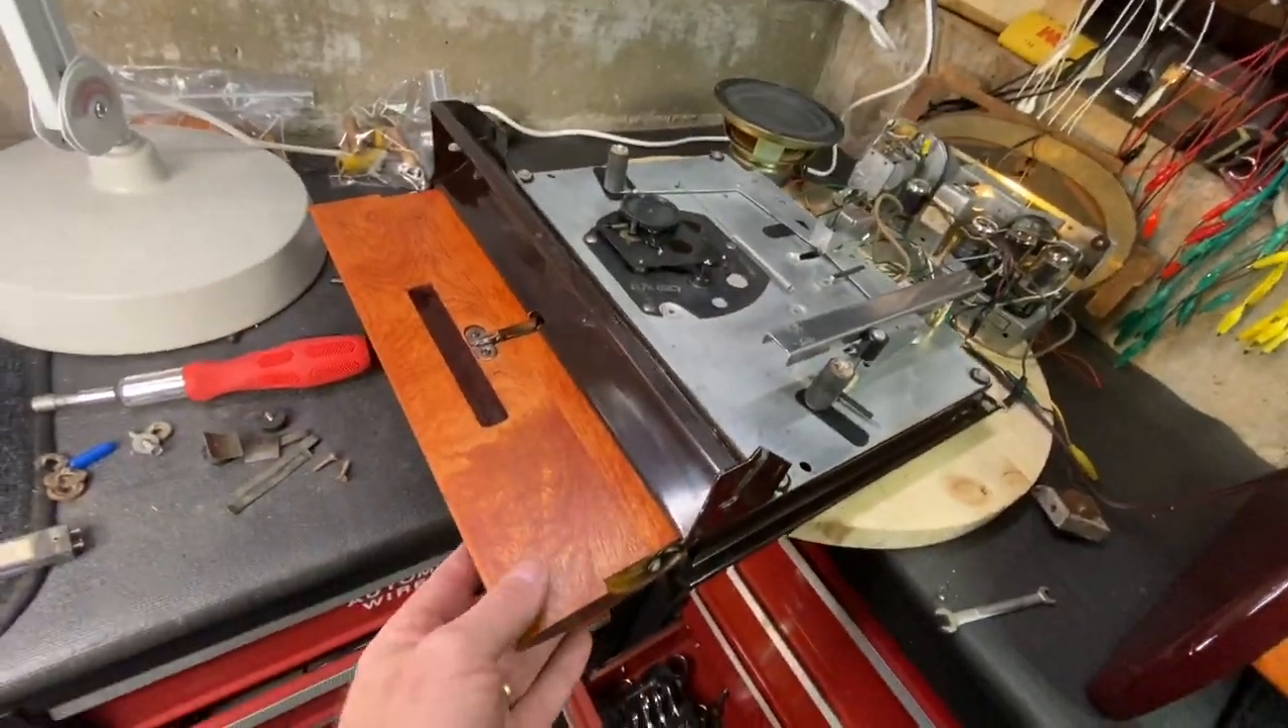Got the door mounted on now.